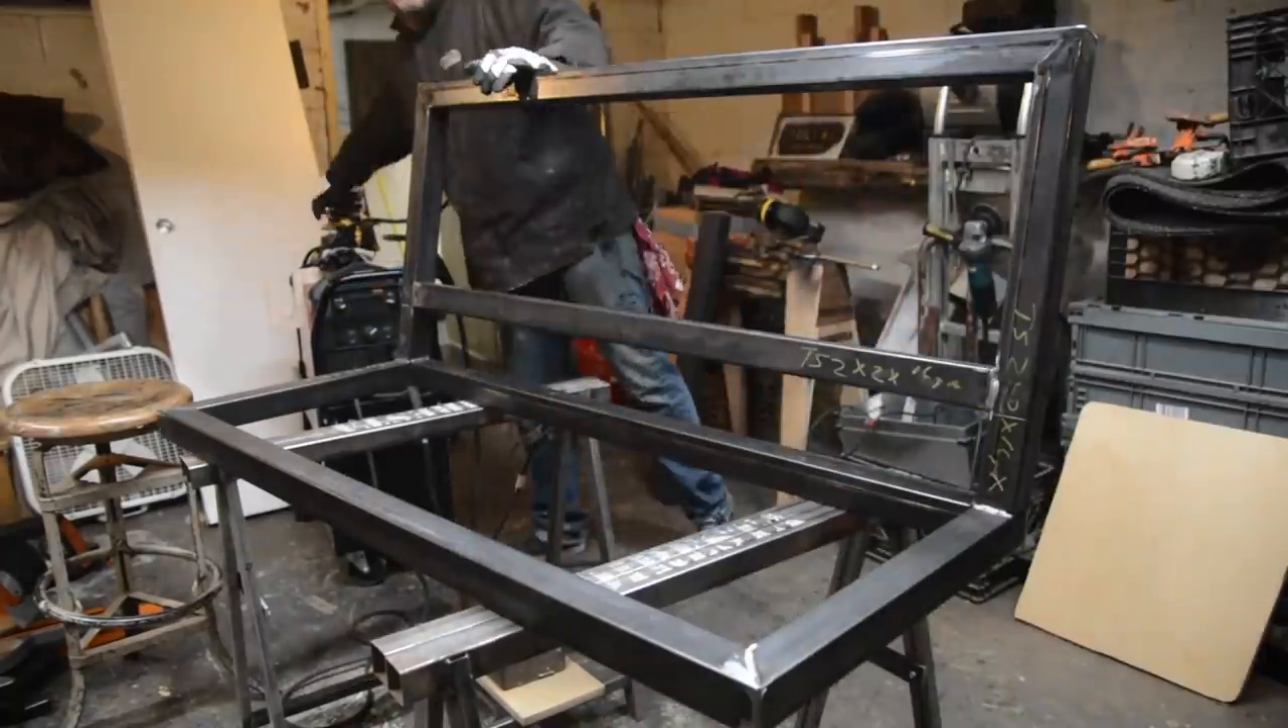So now I got my seat frame and I got my back frame together.